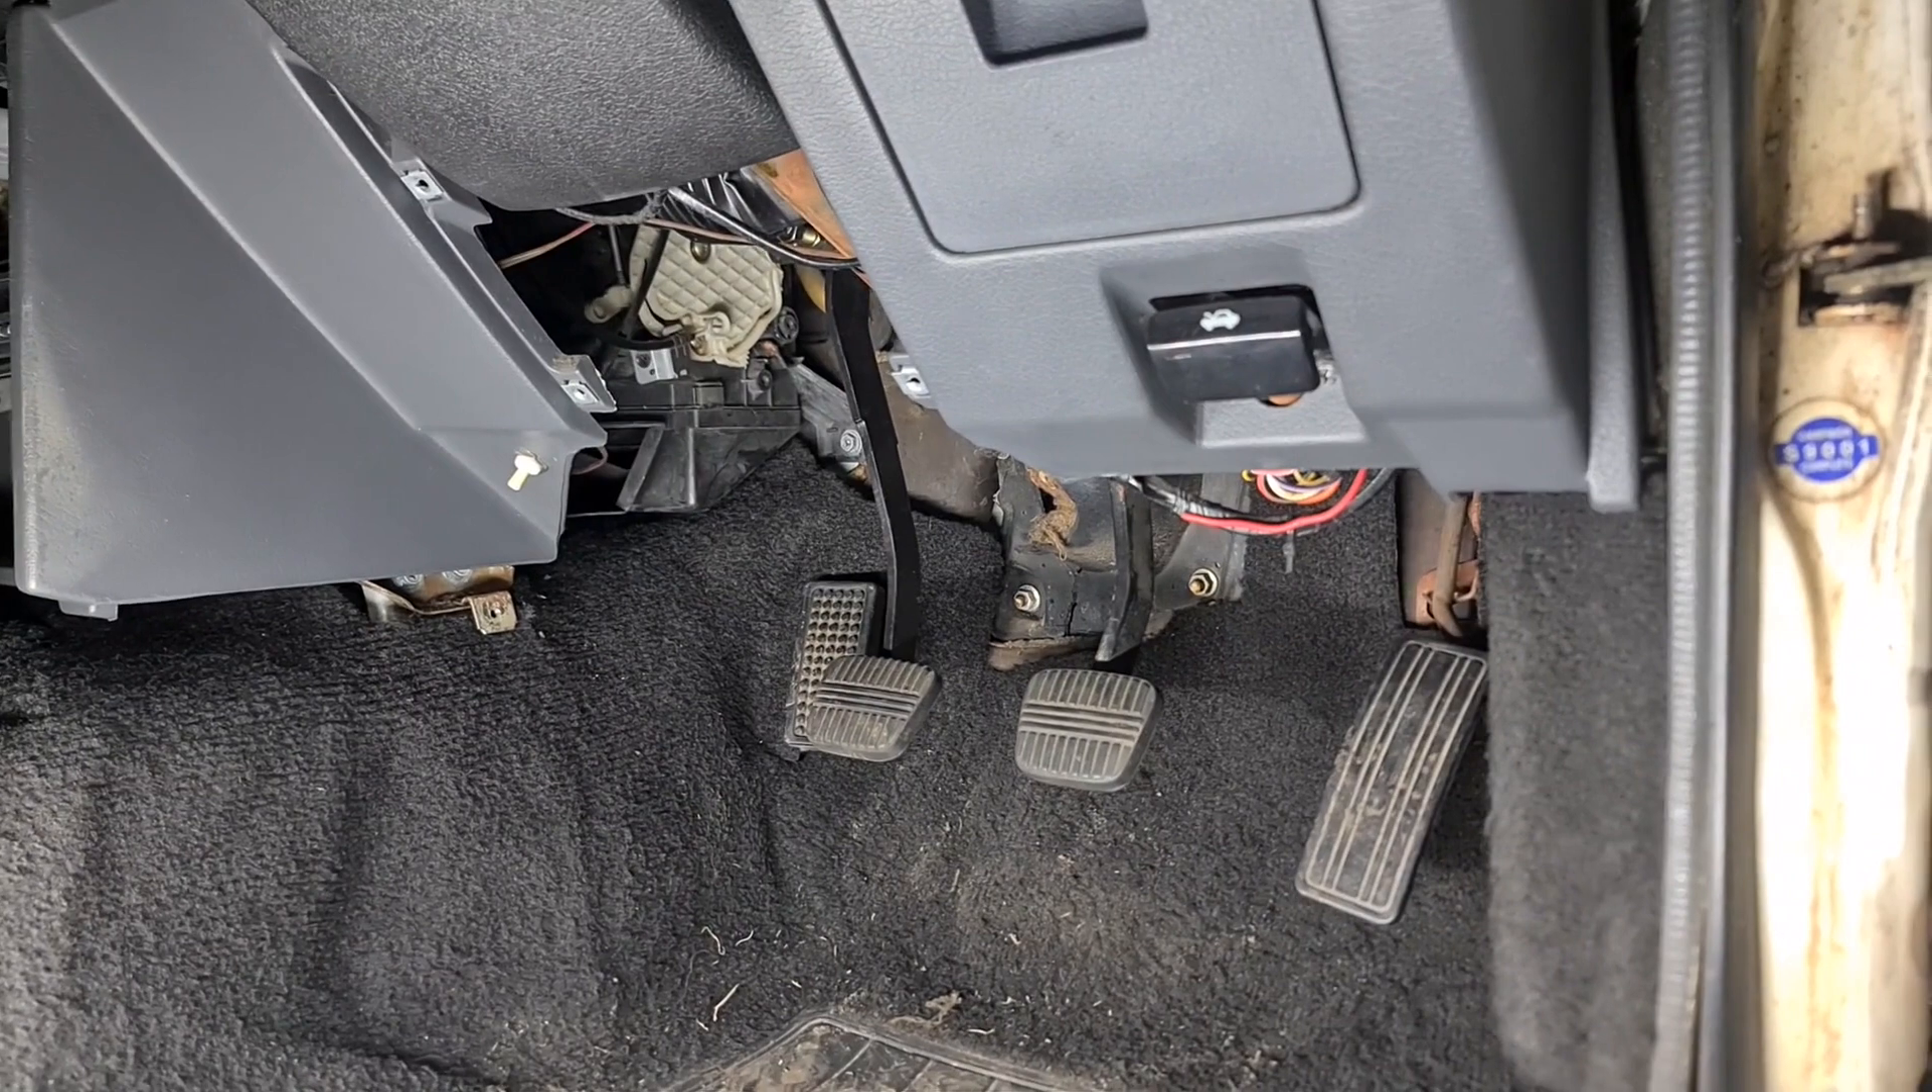And with that, we have all three pedals in. That's all you have to do underneath the dash. You're all done.